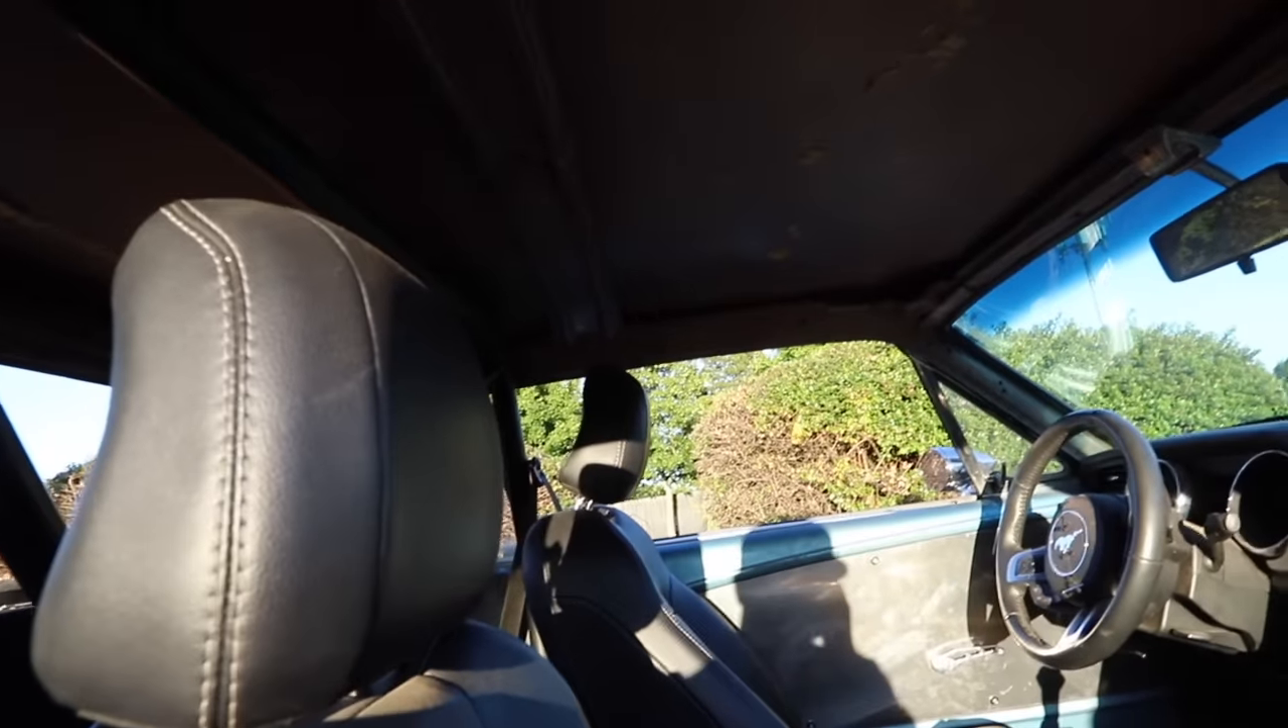We haven't put the headliner in yet.